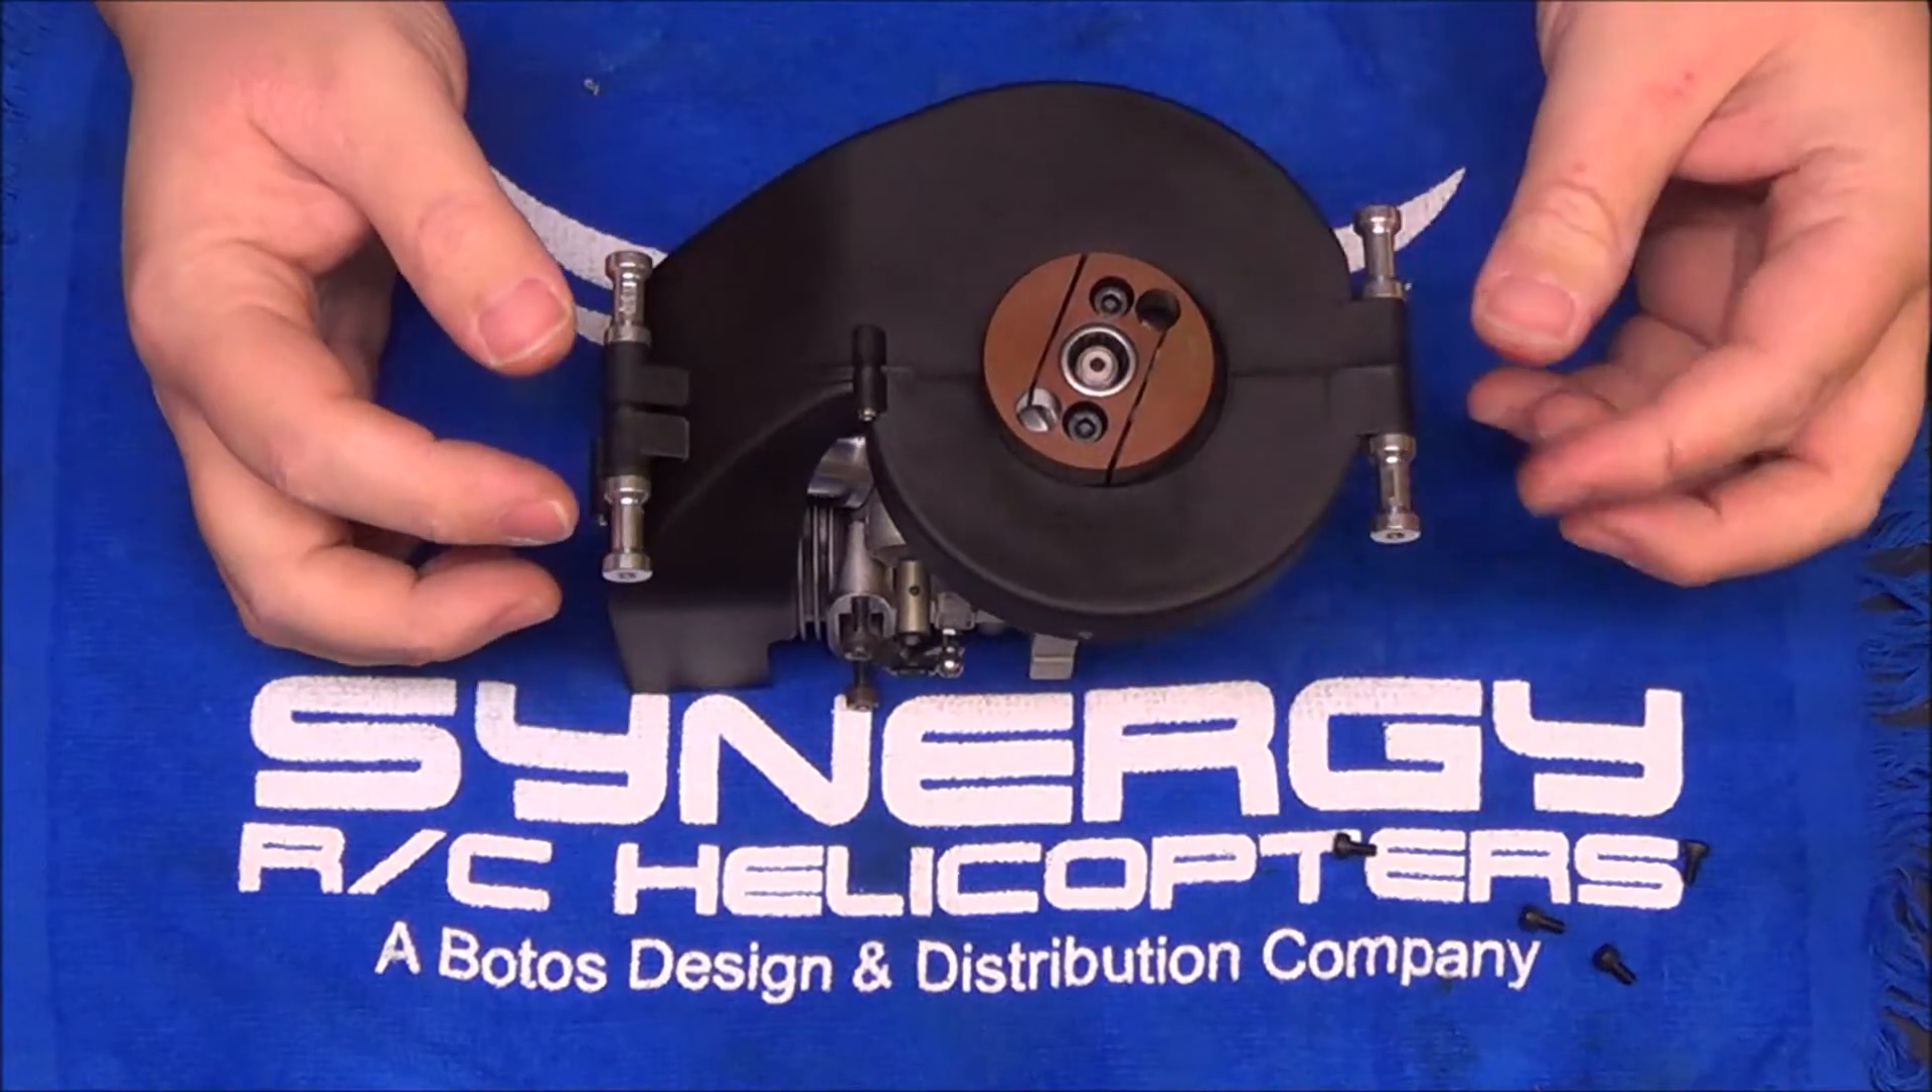Fan shroud, motor assembly completely done. Standoffs on.